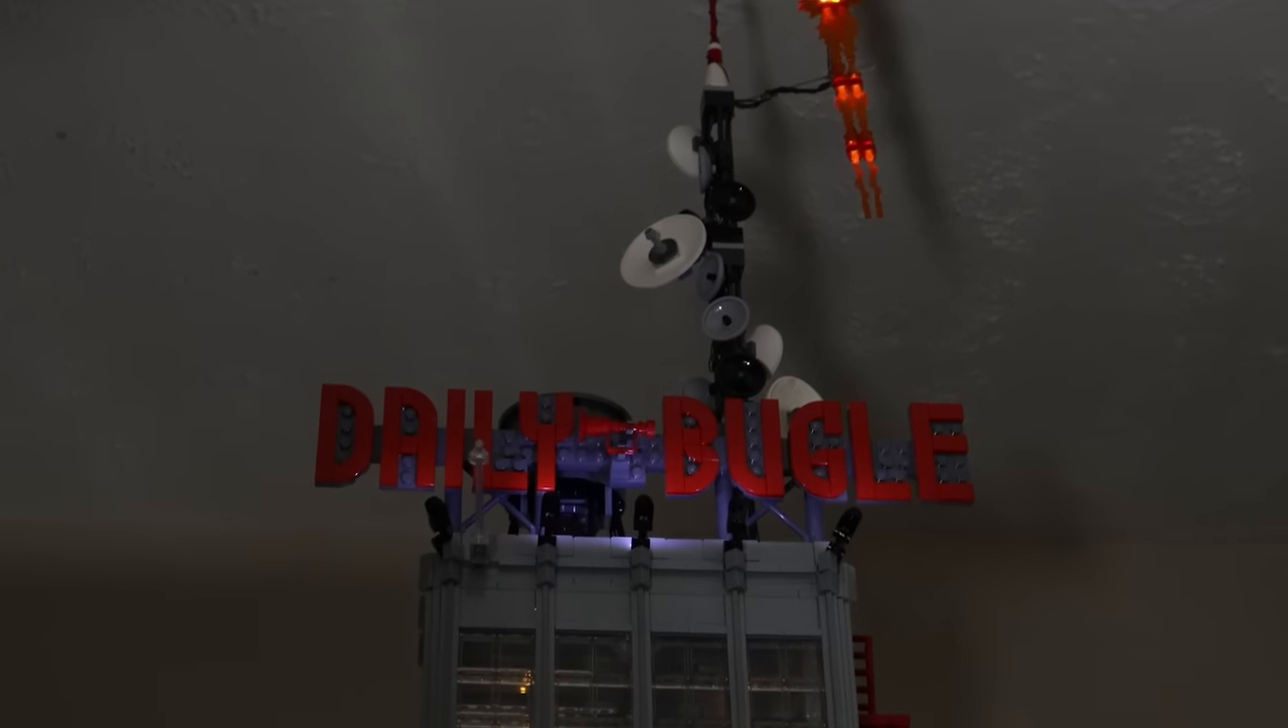Now this is the roof the daily bugle signage I know it sticks out on the sides.